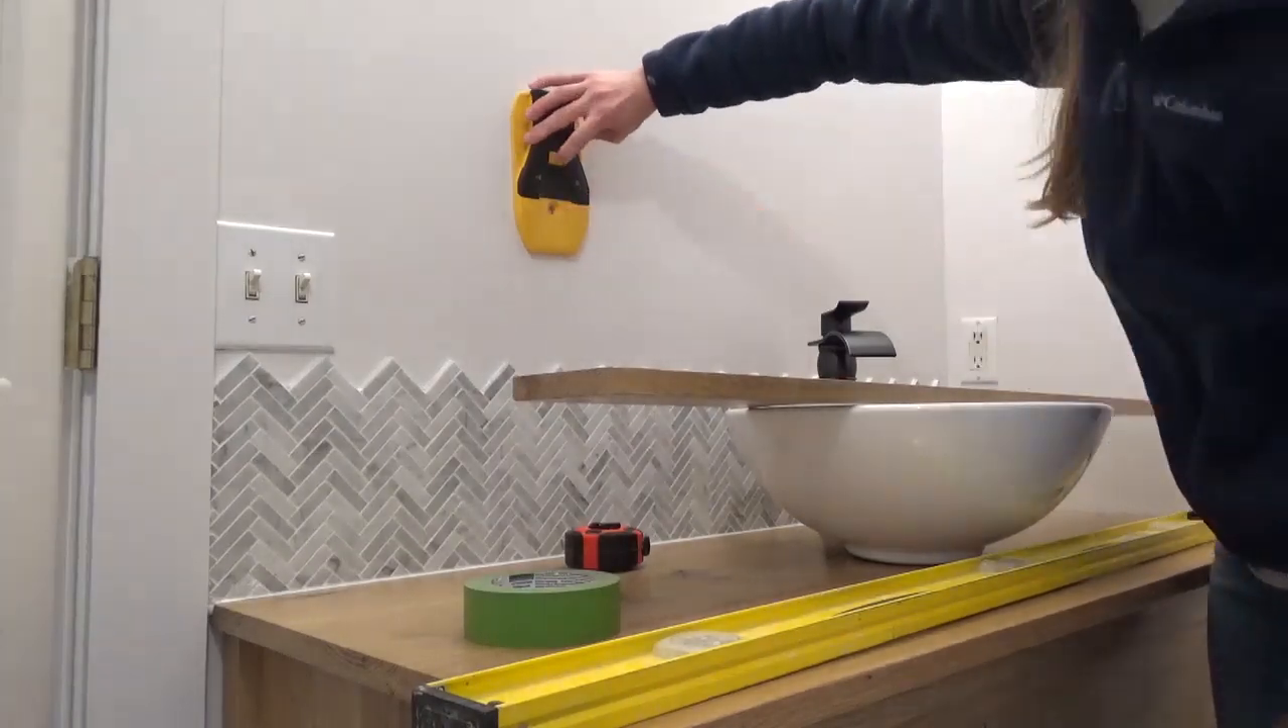We had already installed the vanities and the sinks, so all that was left was the mirrors.